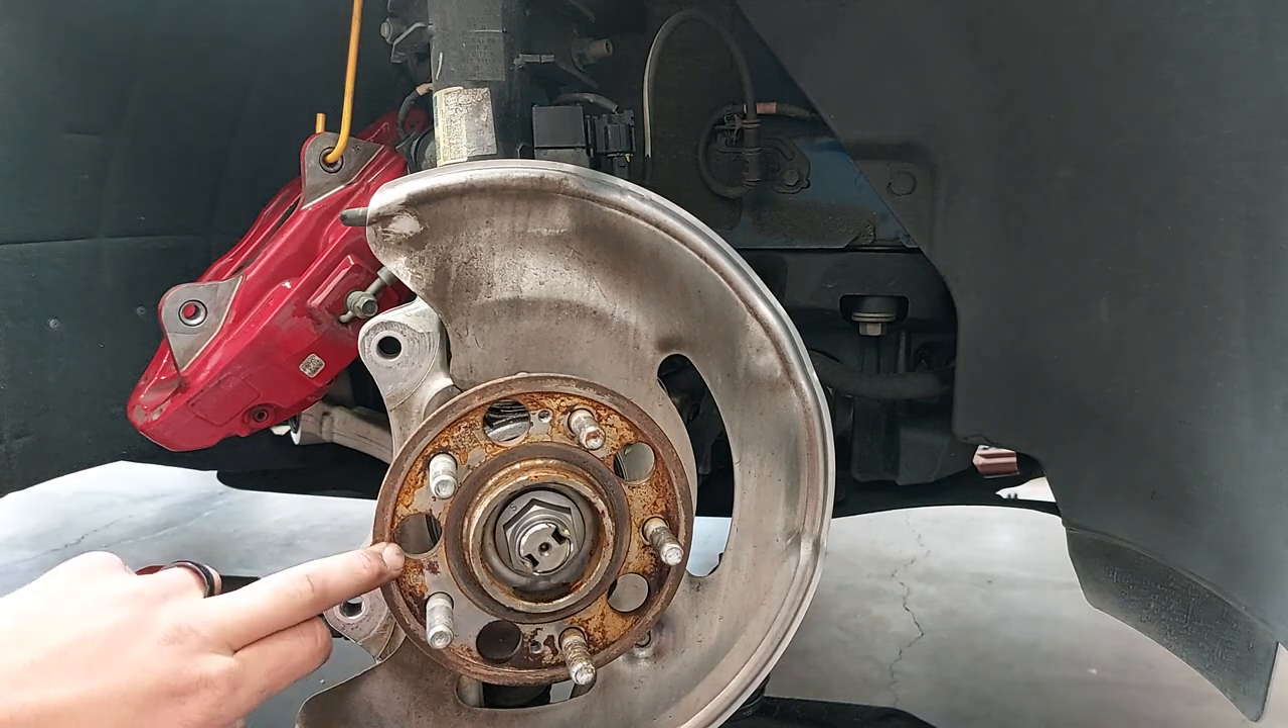So after we've taken a hammer, banged it around the rotor's surface to break it loose, we've pulled the rotor off.